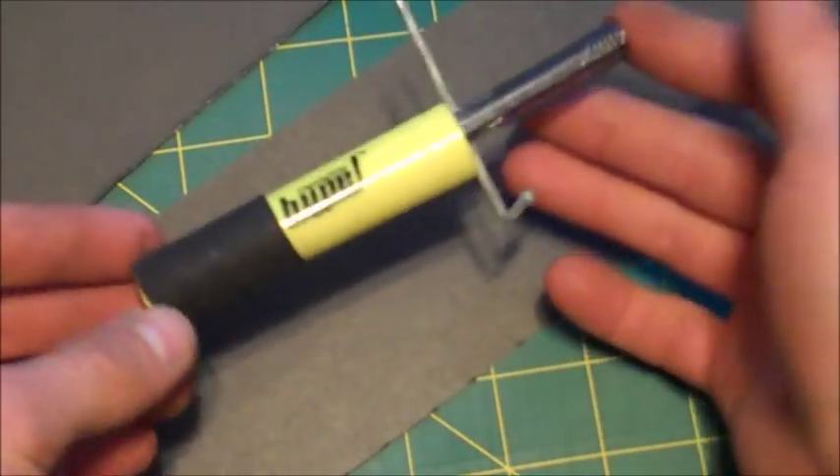Here I have drilled my hole and inserted the nail with a bend in it.